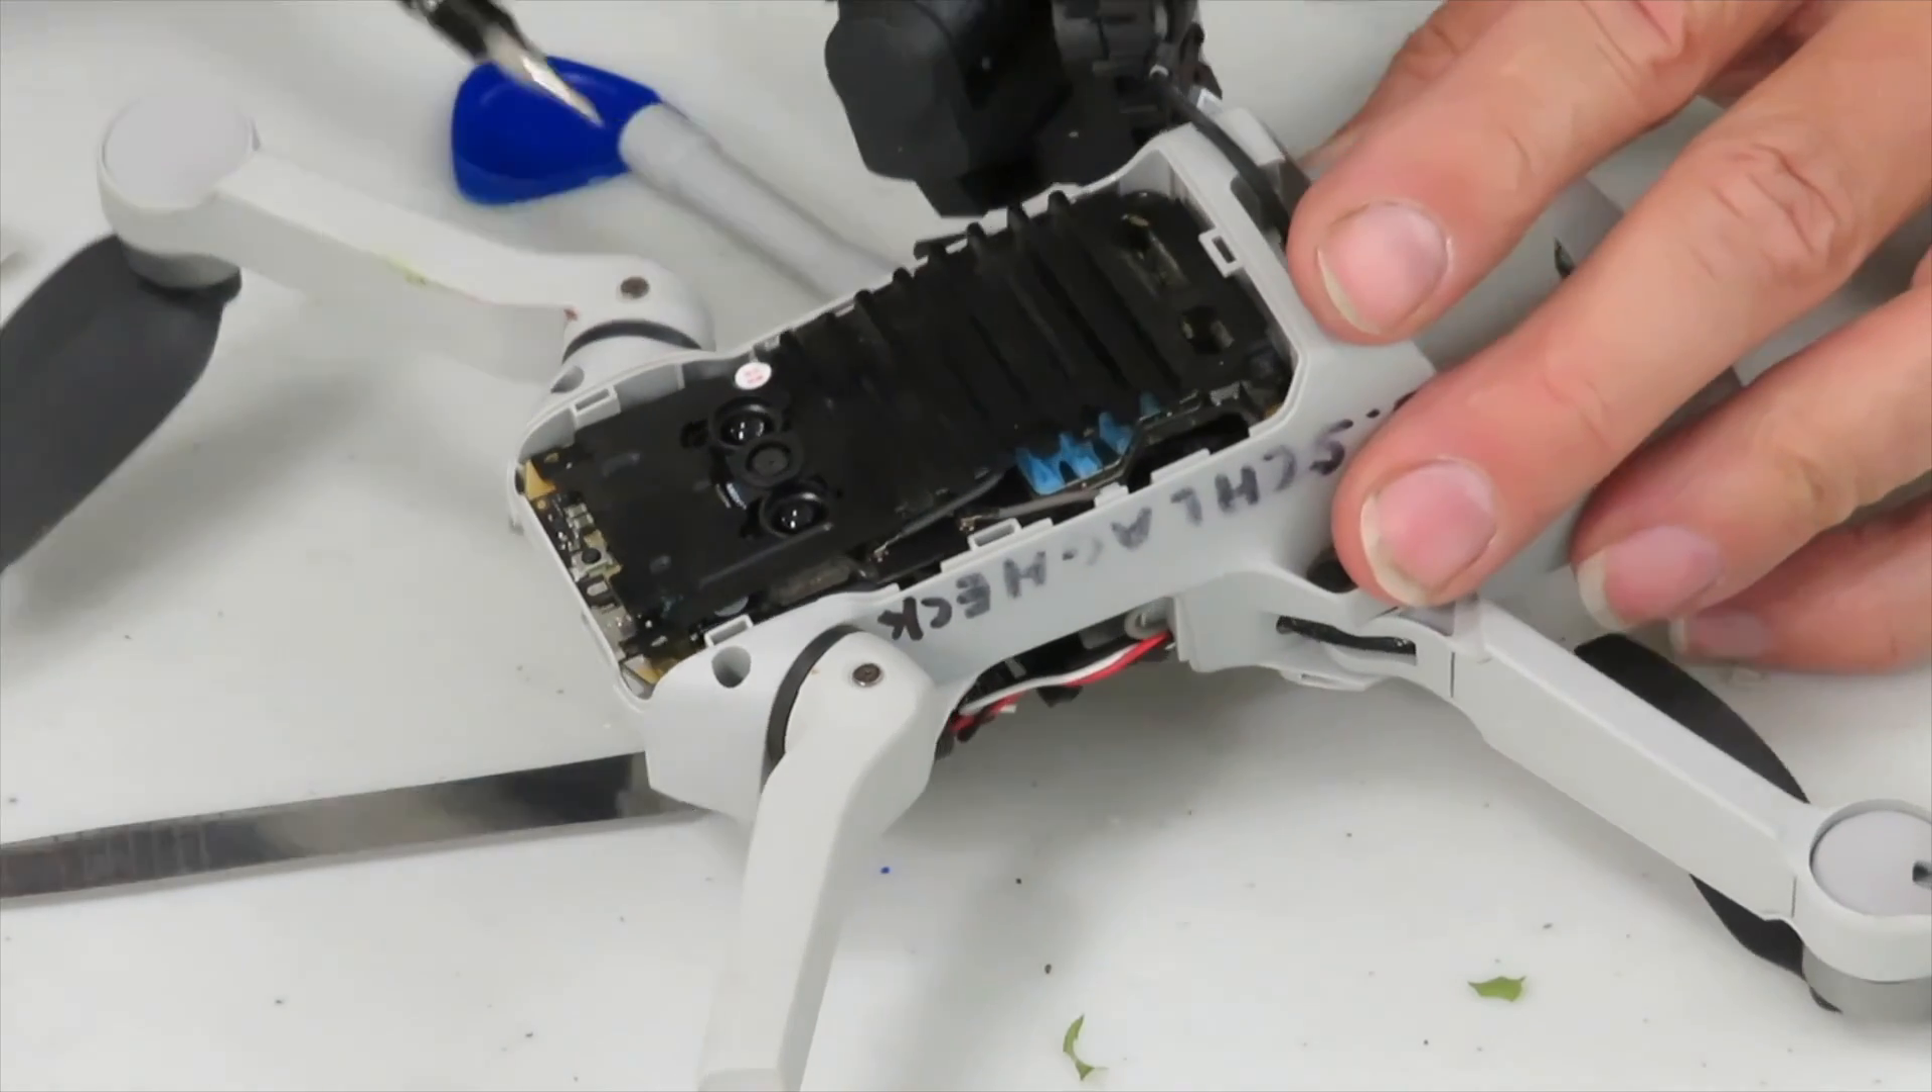Under the bottom cover is a black heat sink and we have to remove that too.